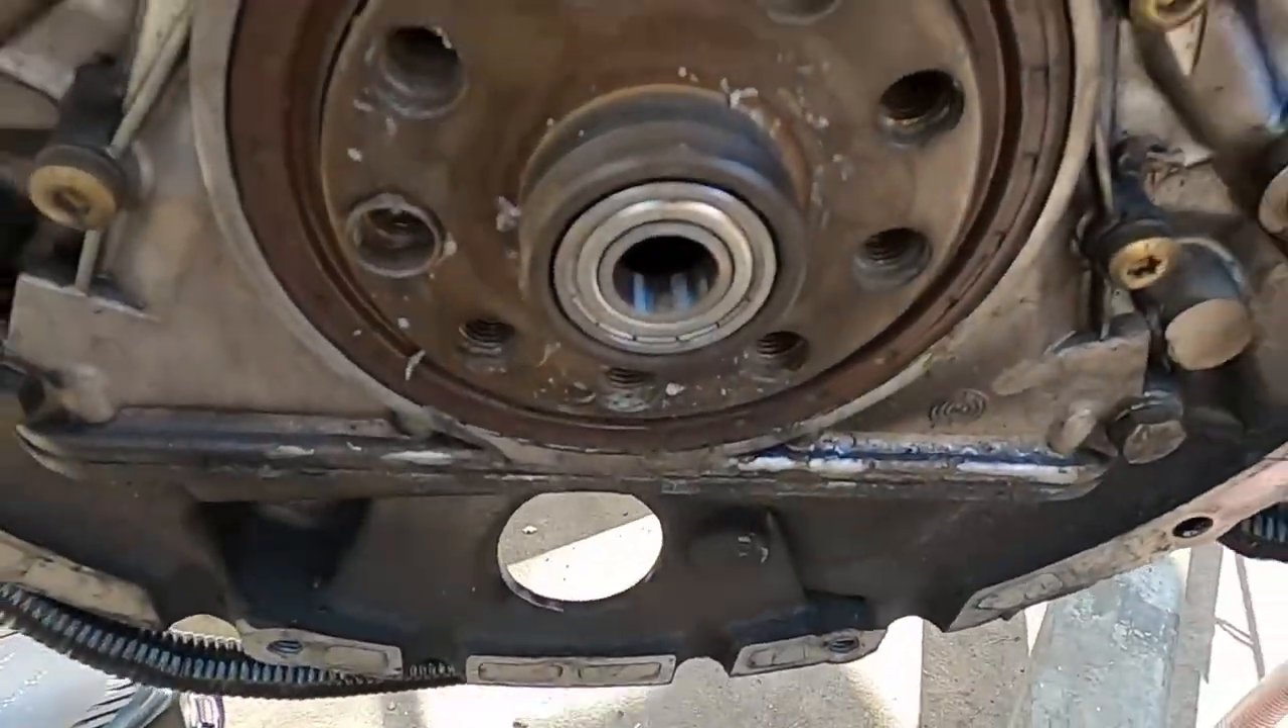Oh yeah we also got the pilot bearing in.